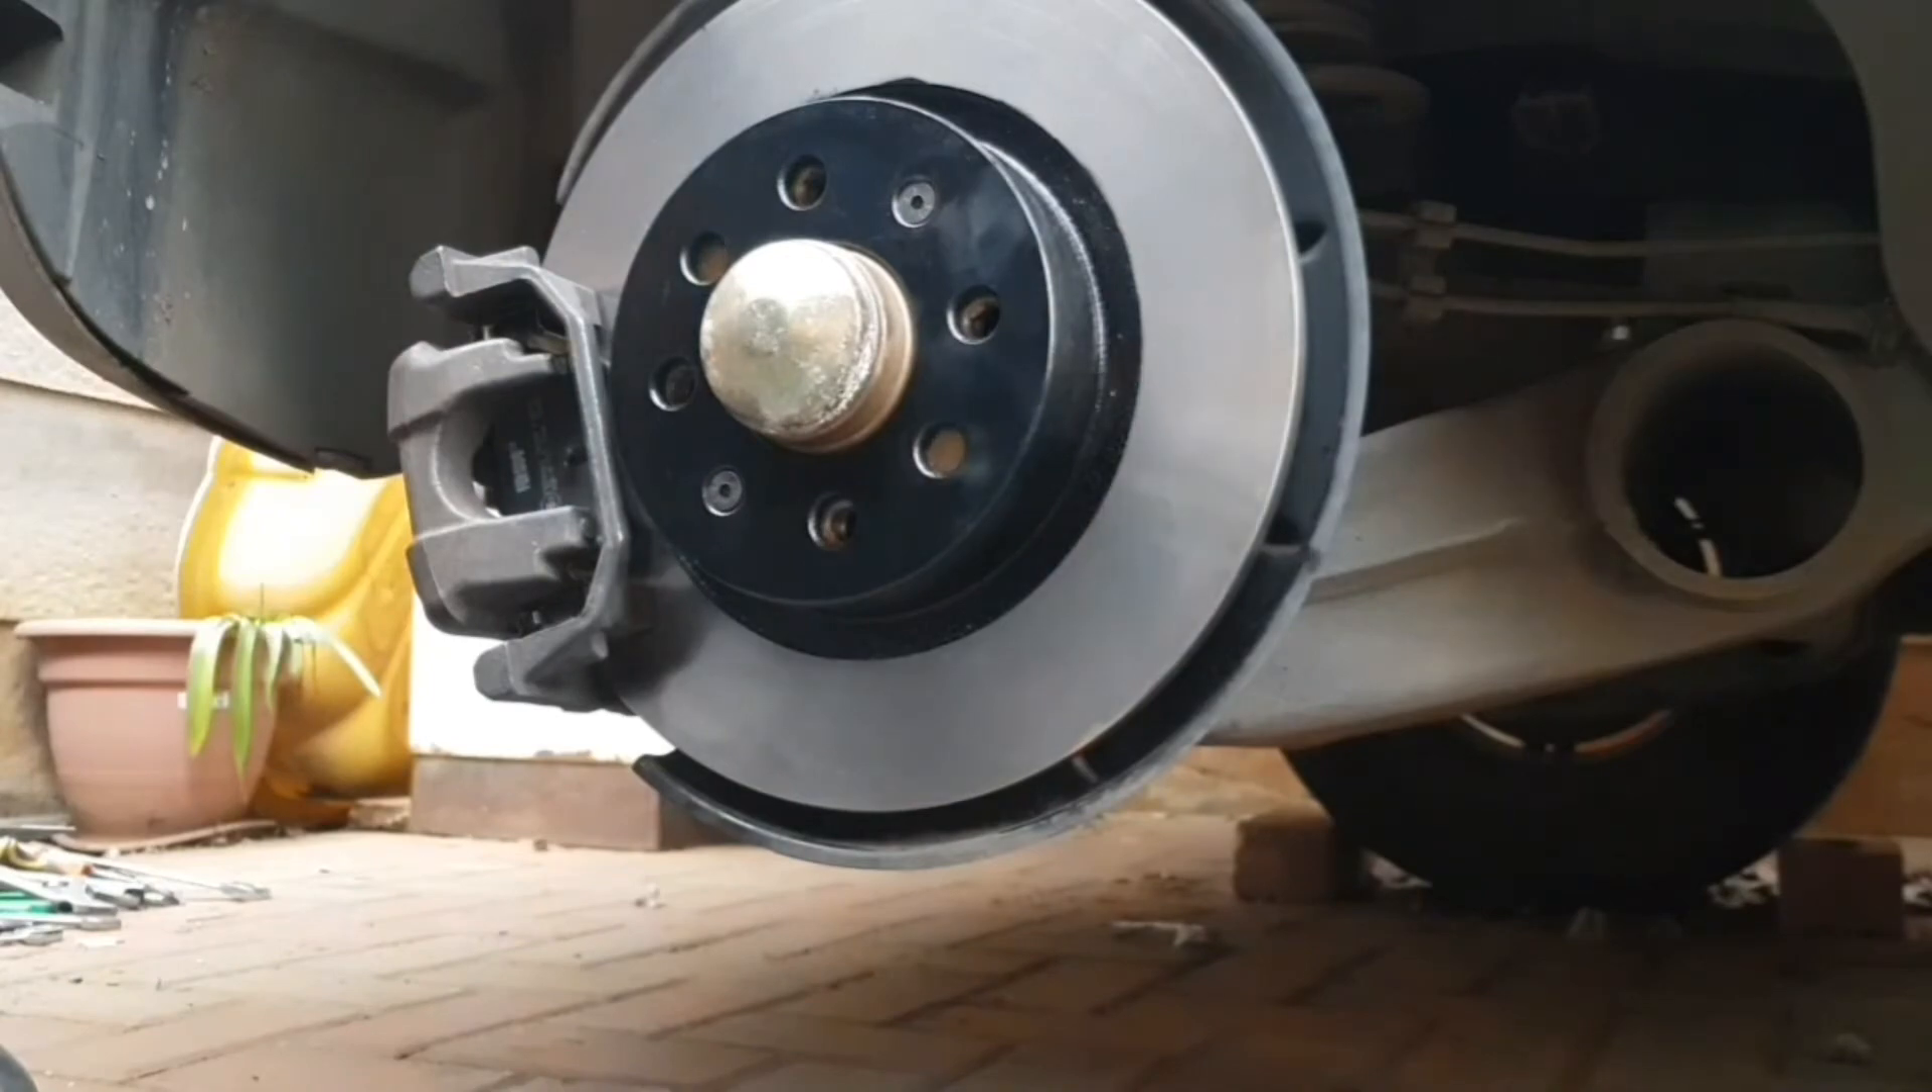Rear brakes all assembled.